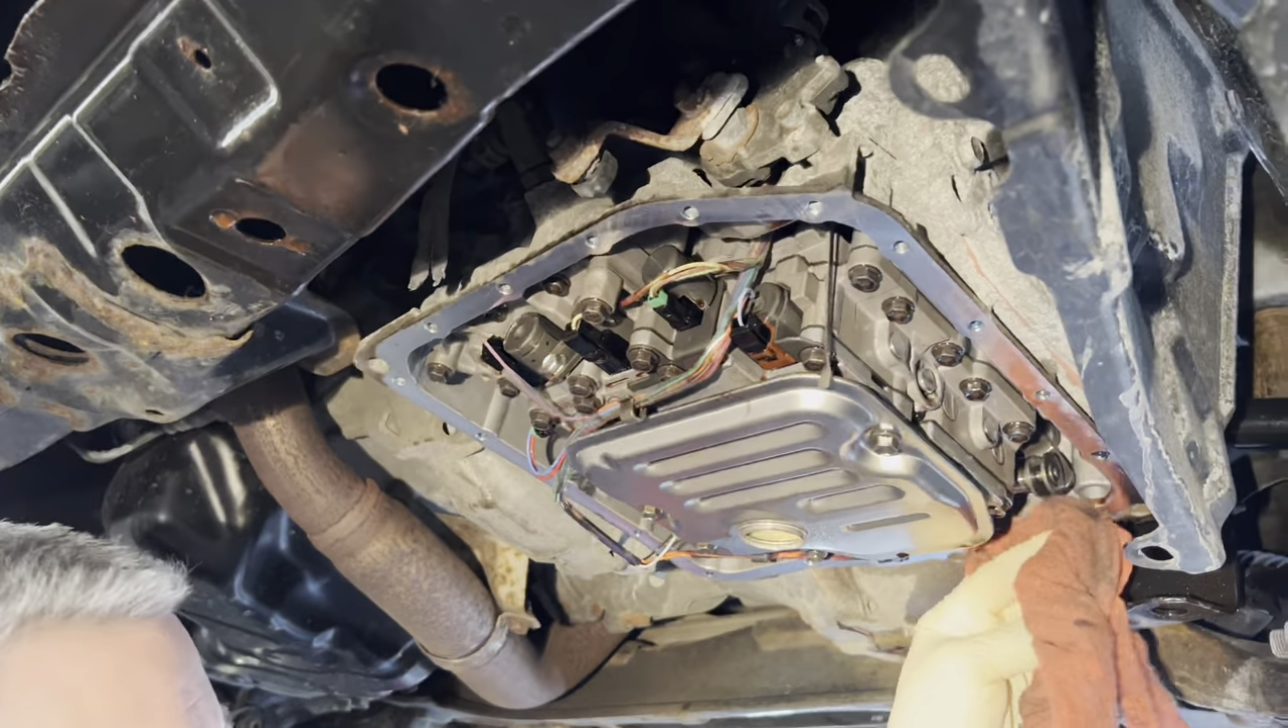So we got our filter up in place.